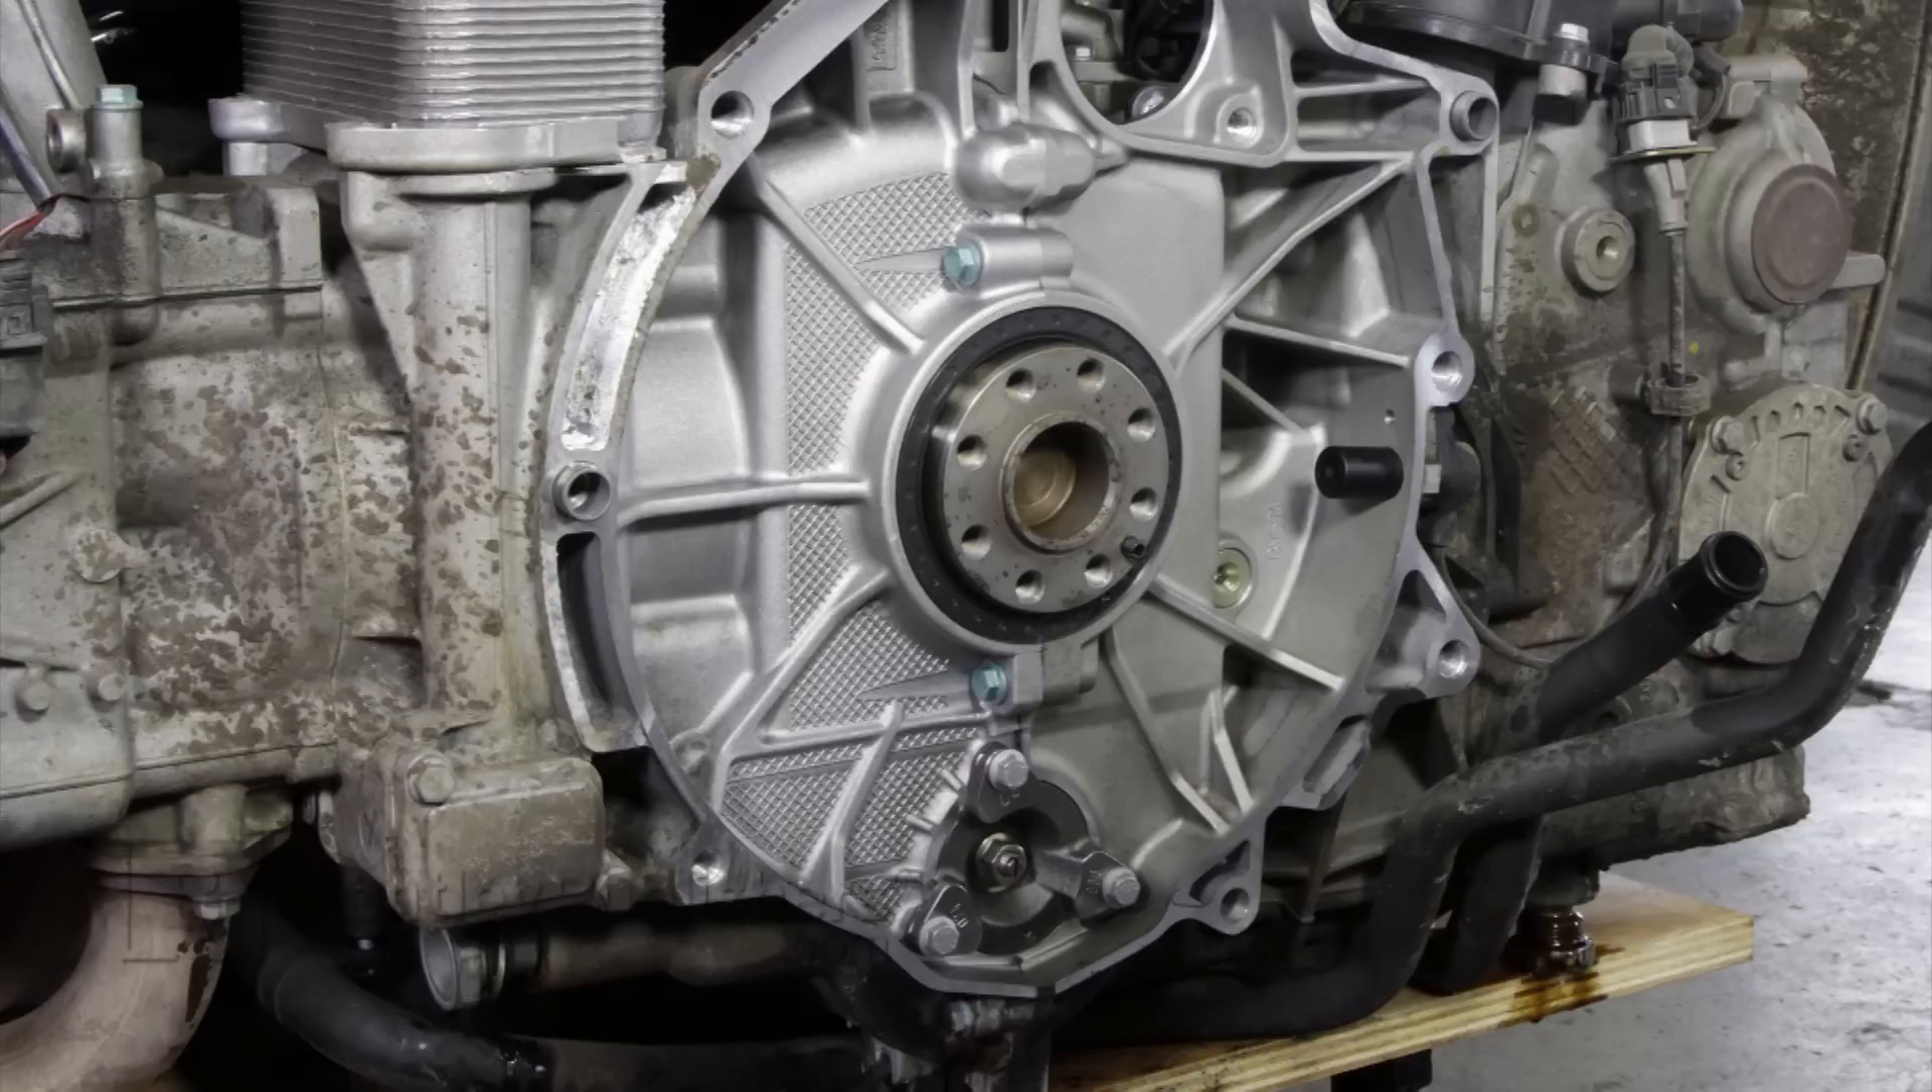The flywheel and transmission have already been removed, as well as the engine removed from the vehicle for clarity.